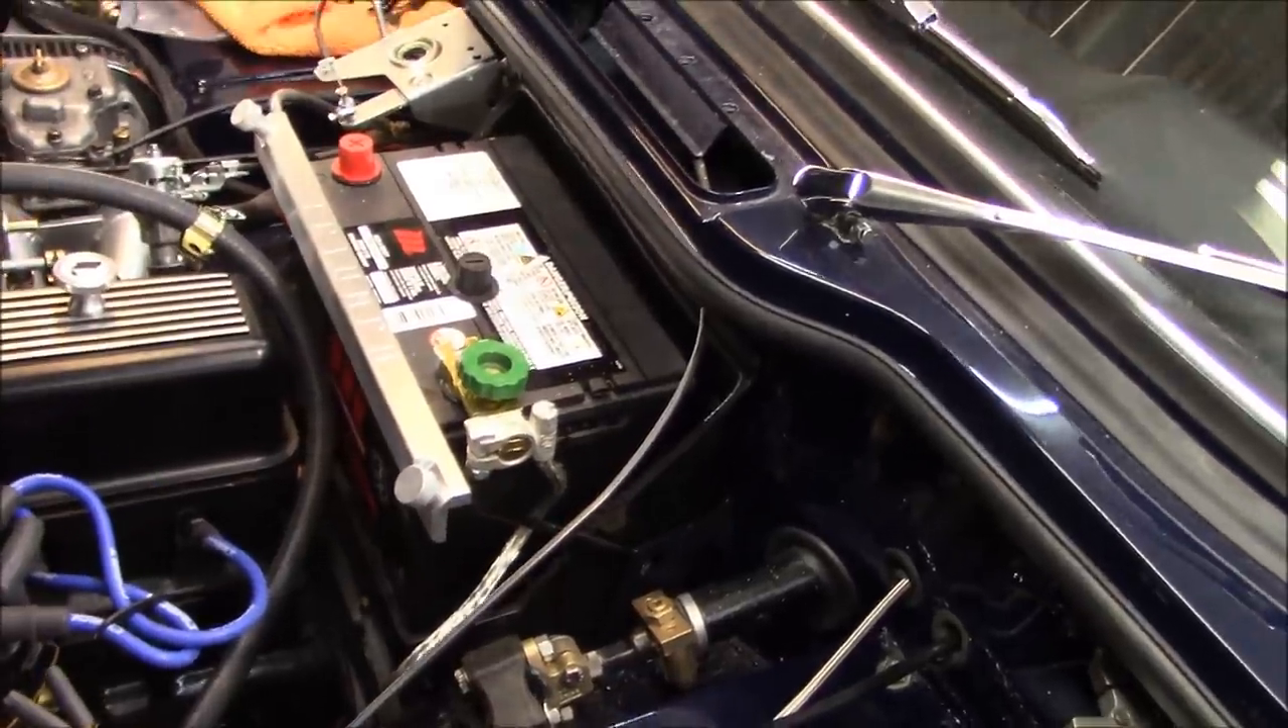Put our kill switch on the battery, so that's ready to go.